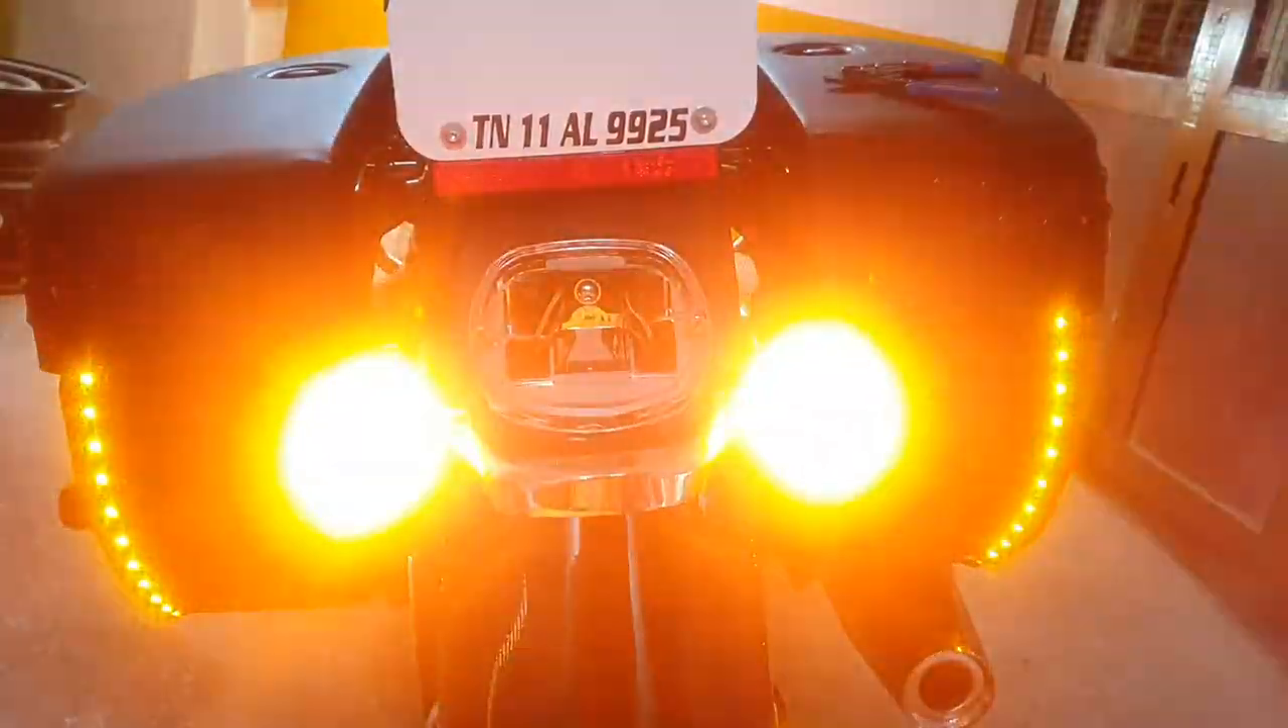We have just done the connections for the left and the right indicators so the LED bulbs are fixed there.